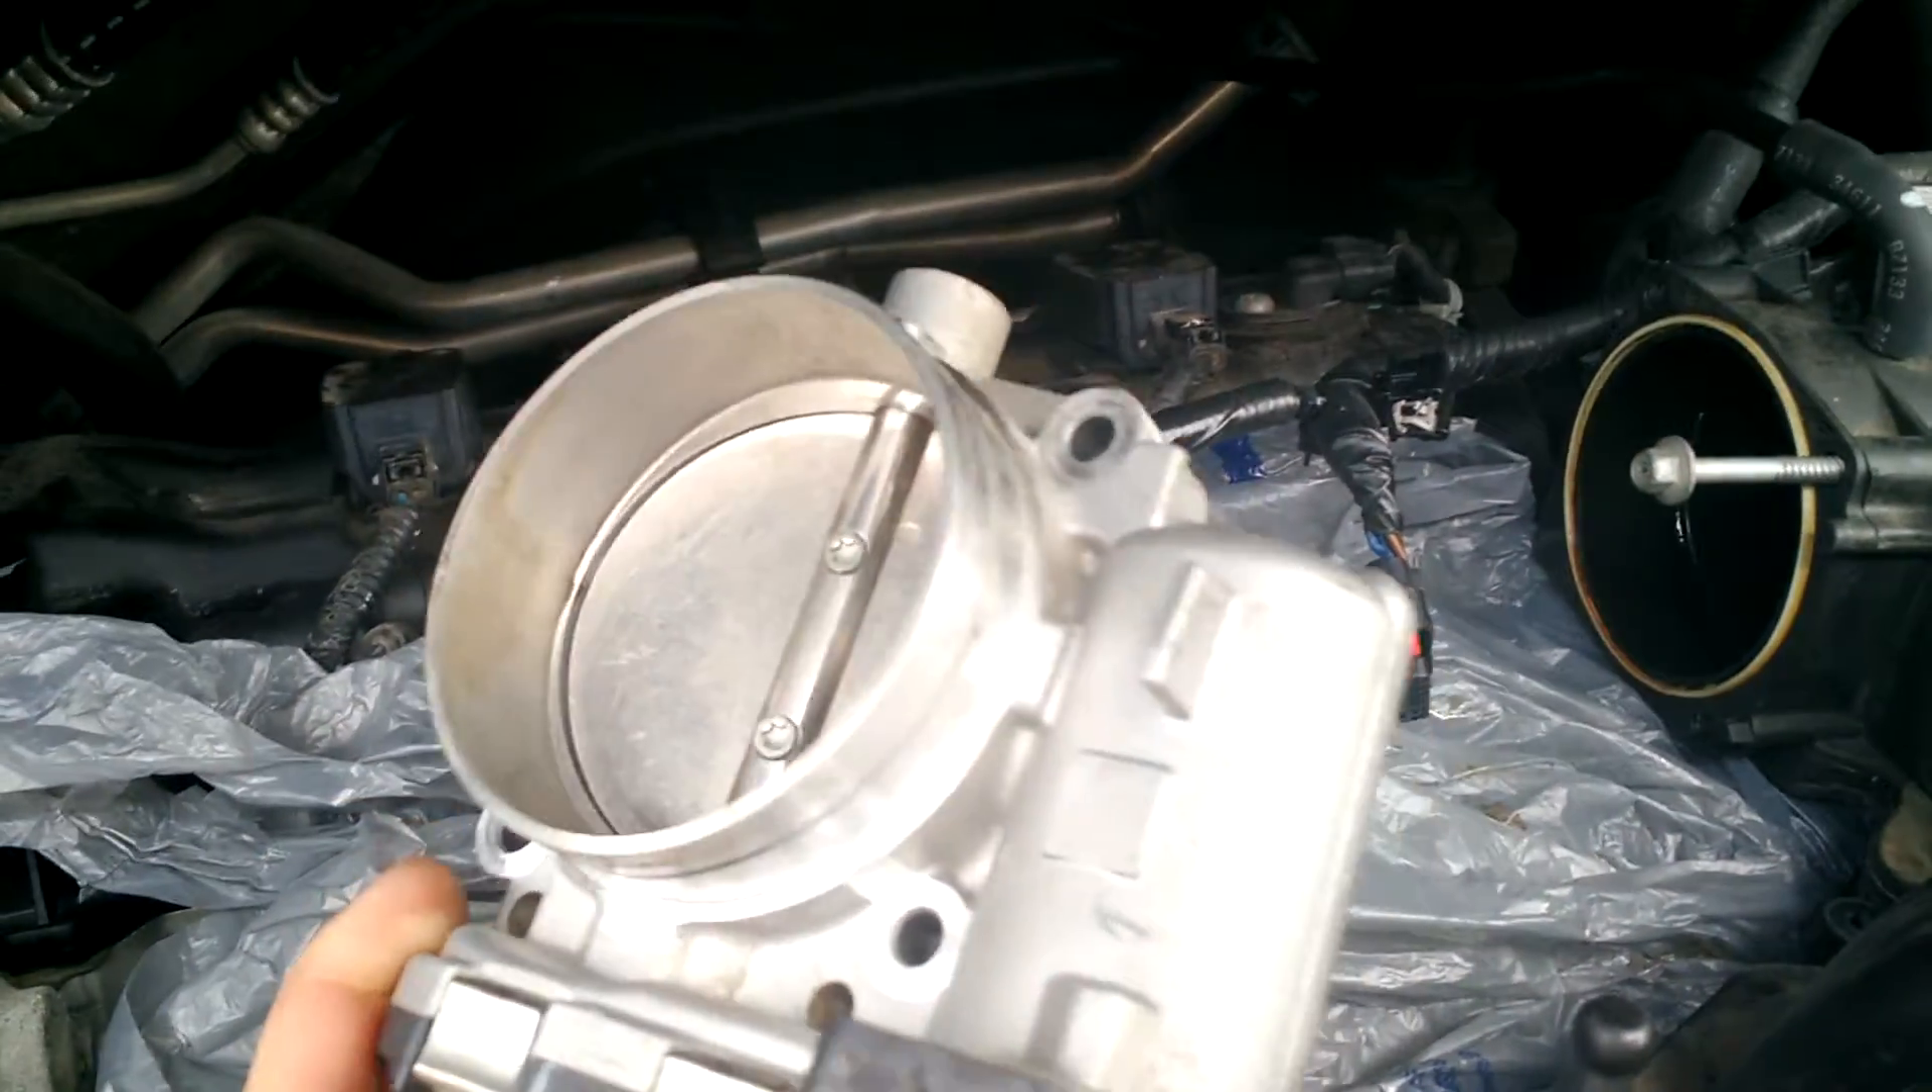I went an extra step here and went ahead and pulled off the throttle body, gave it a good cleaning.